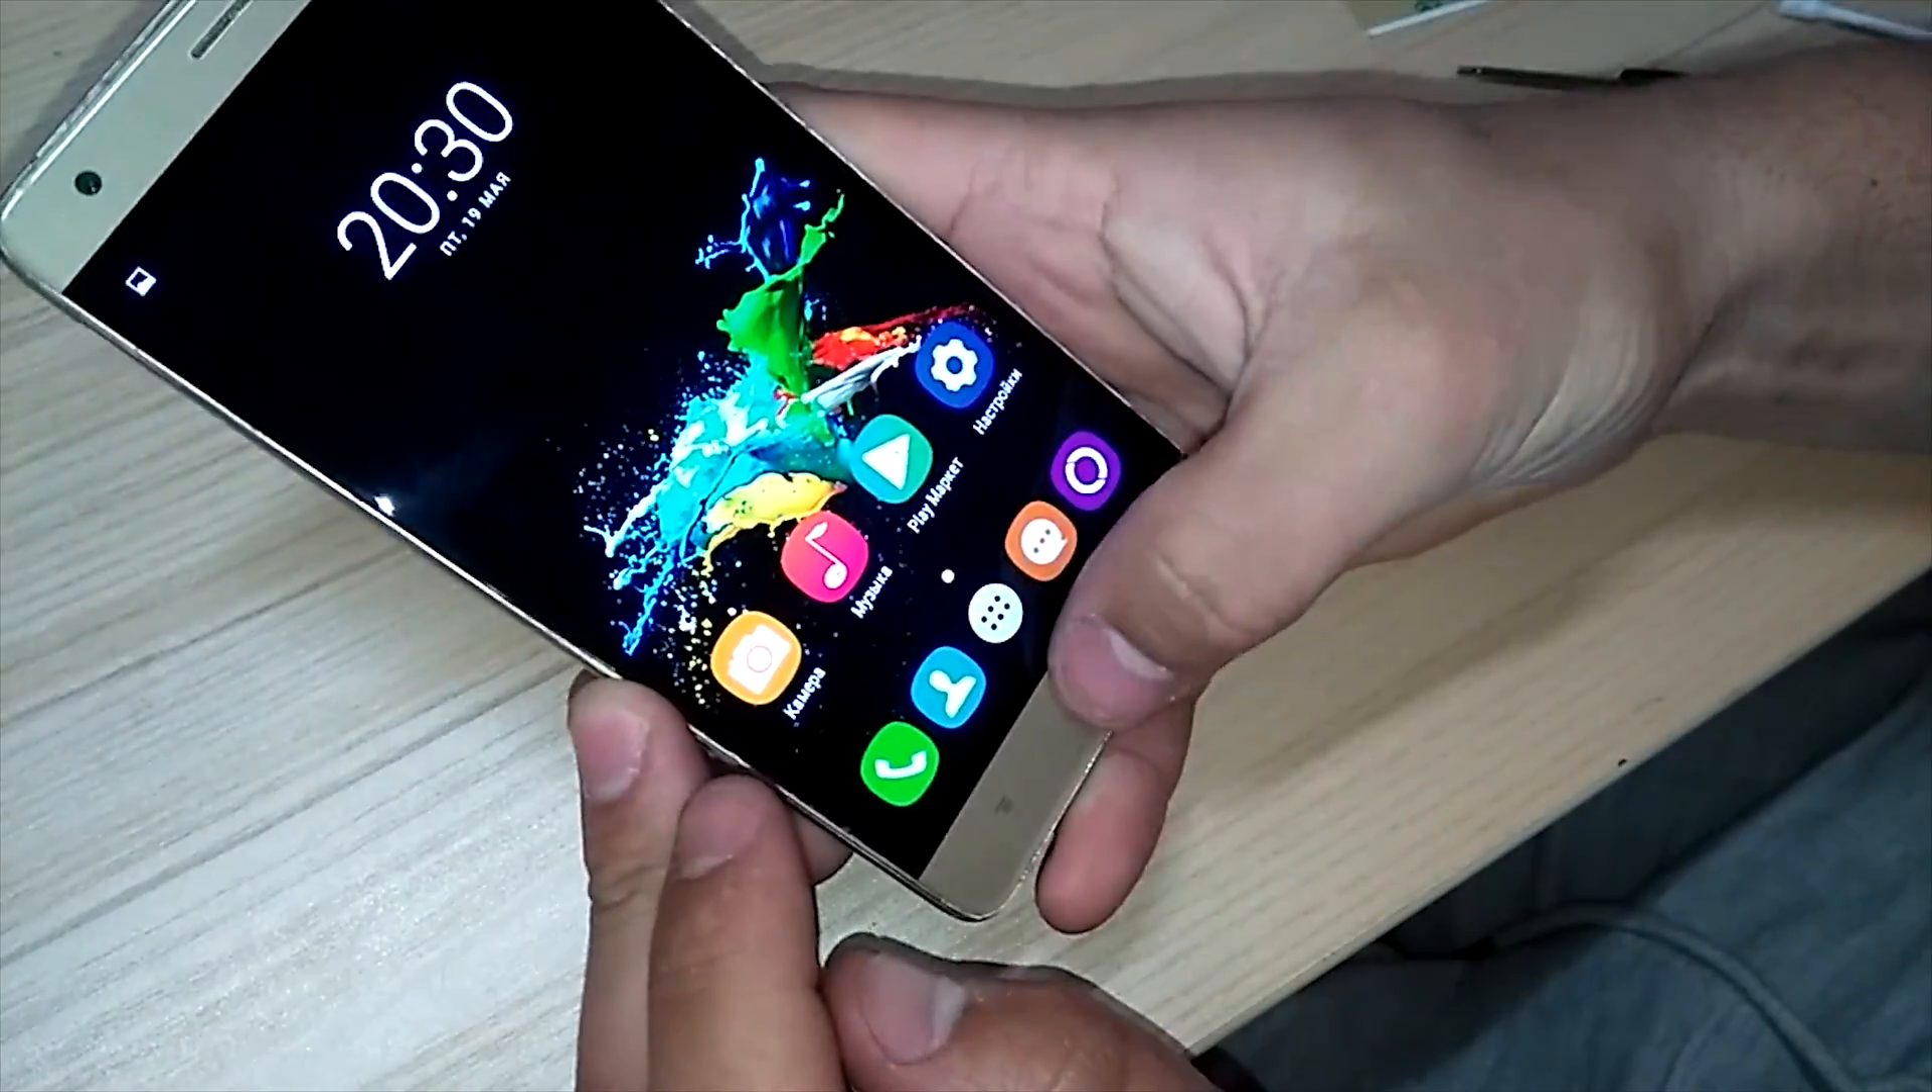Итак, вот новый дисплей установлен. Все отлично работает.